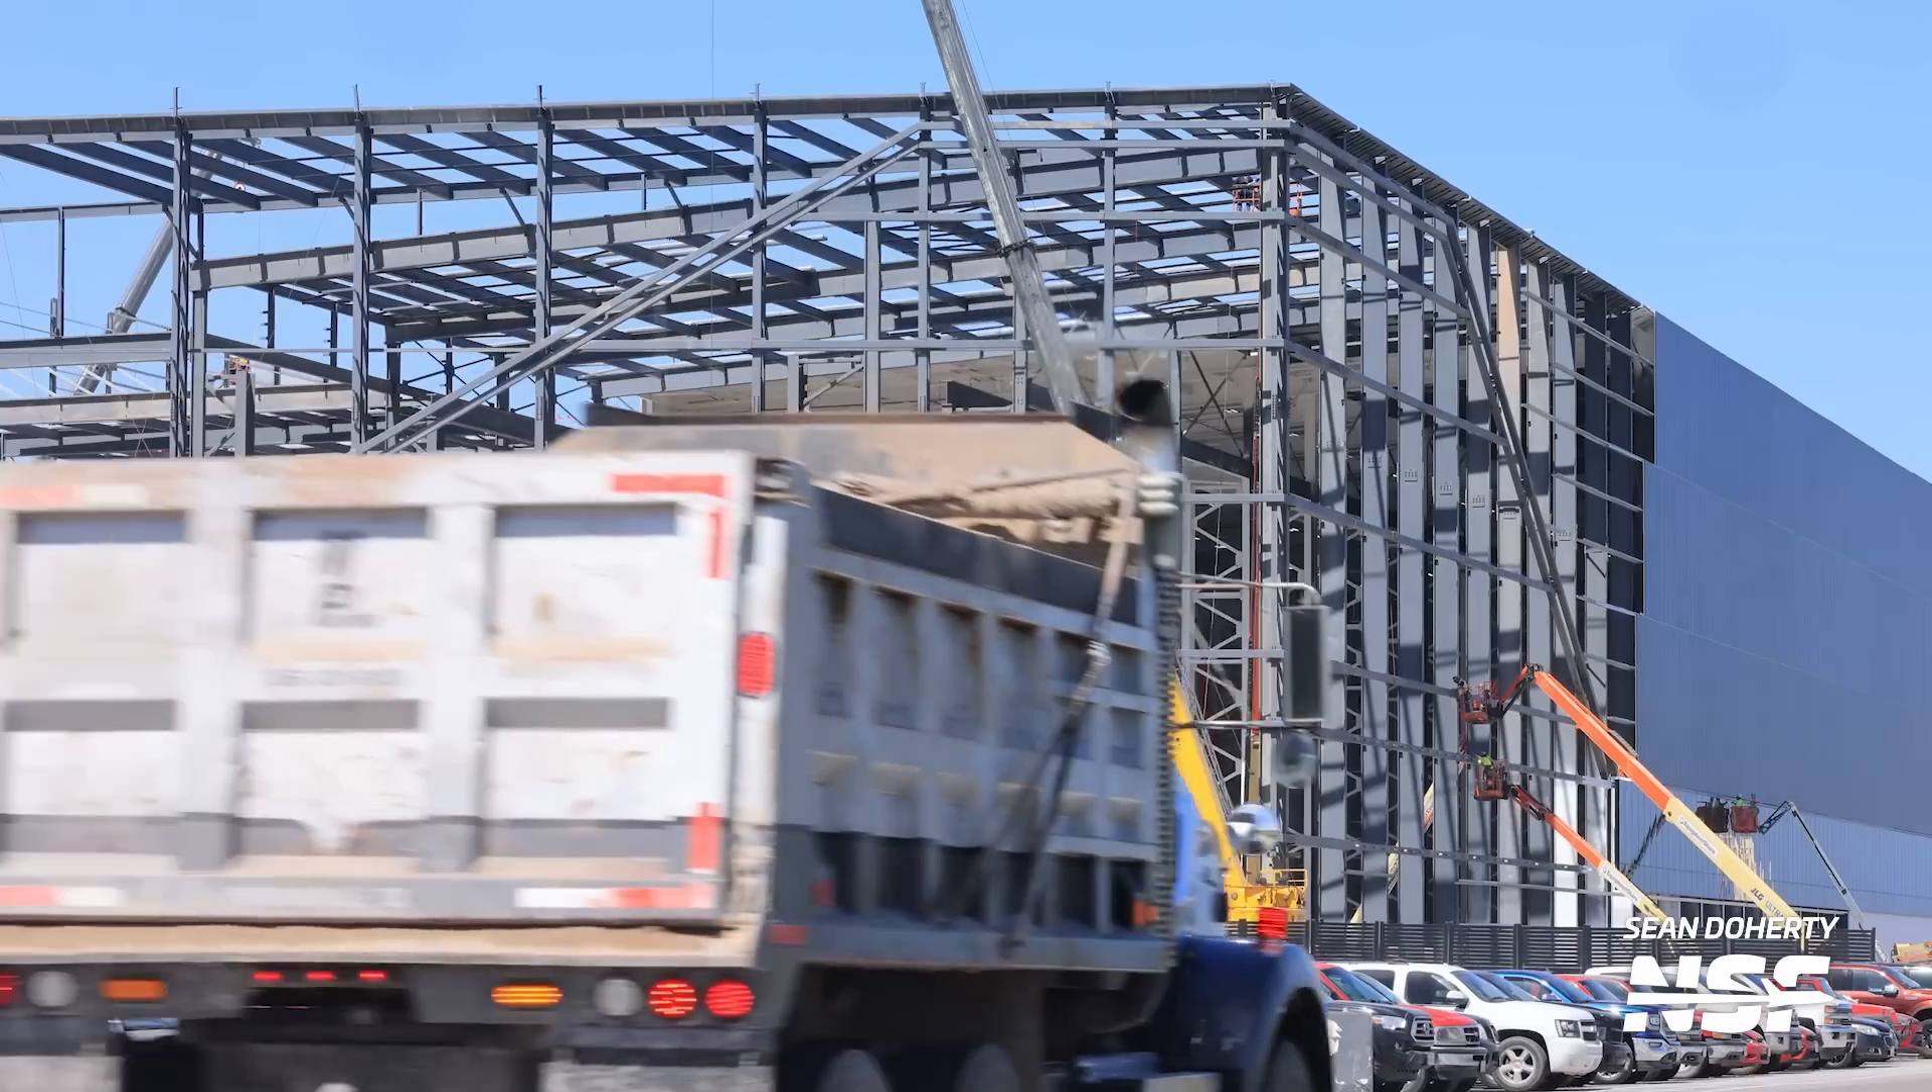With the facade work still ongoing more beams and columns are being added to the rest of the structure which is yet to be built.